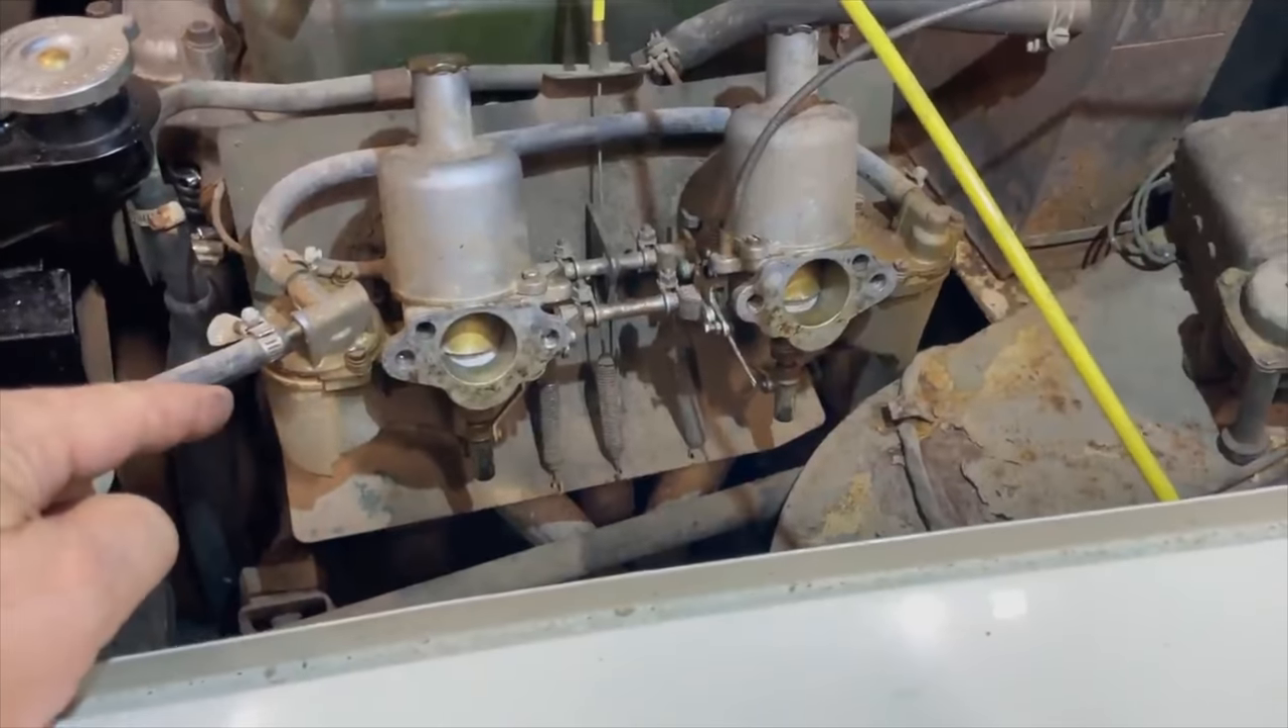So the air cleaners are already off, and removing the carbs is actually pretty simple.